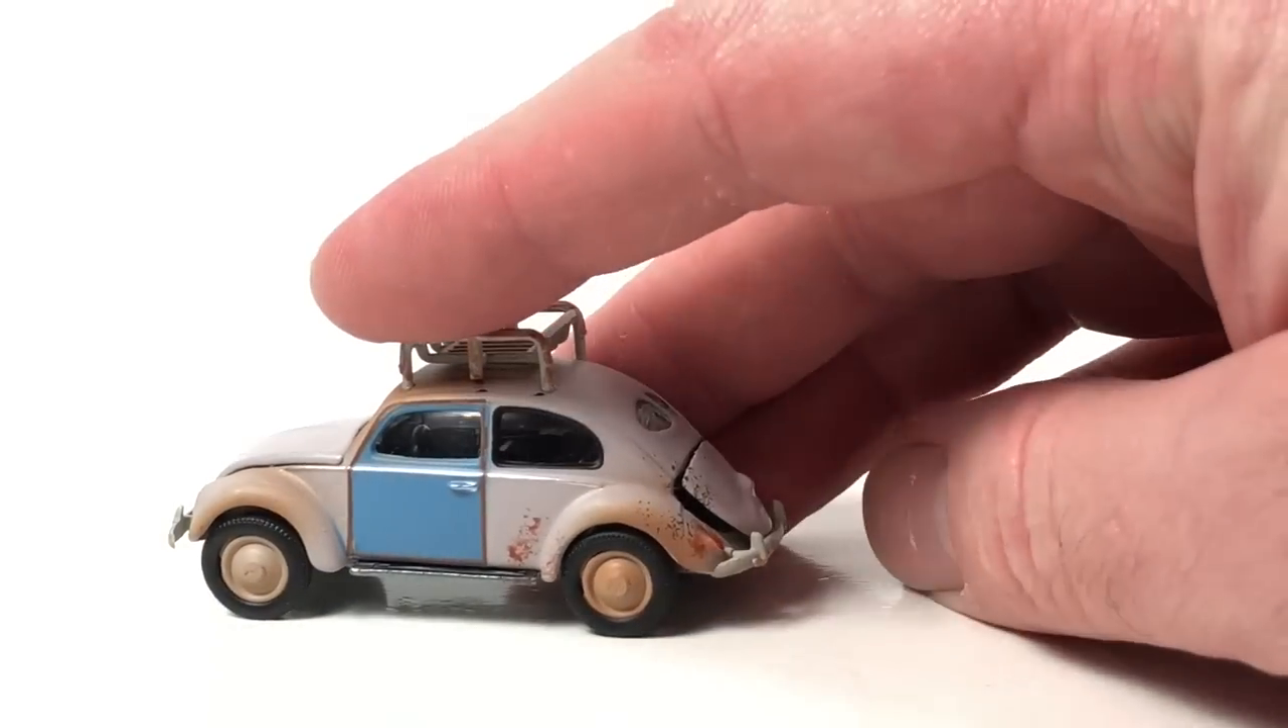This thing doesn't quite shut right it's got the huge gap right there.